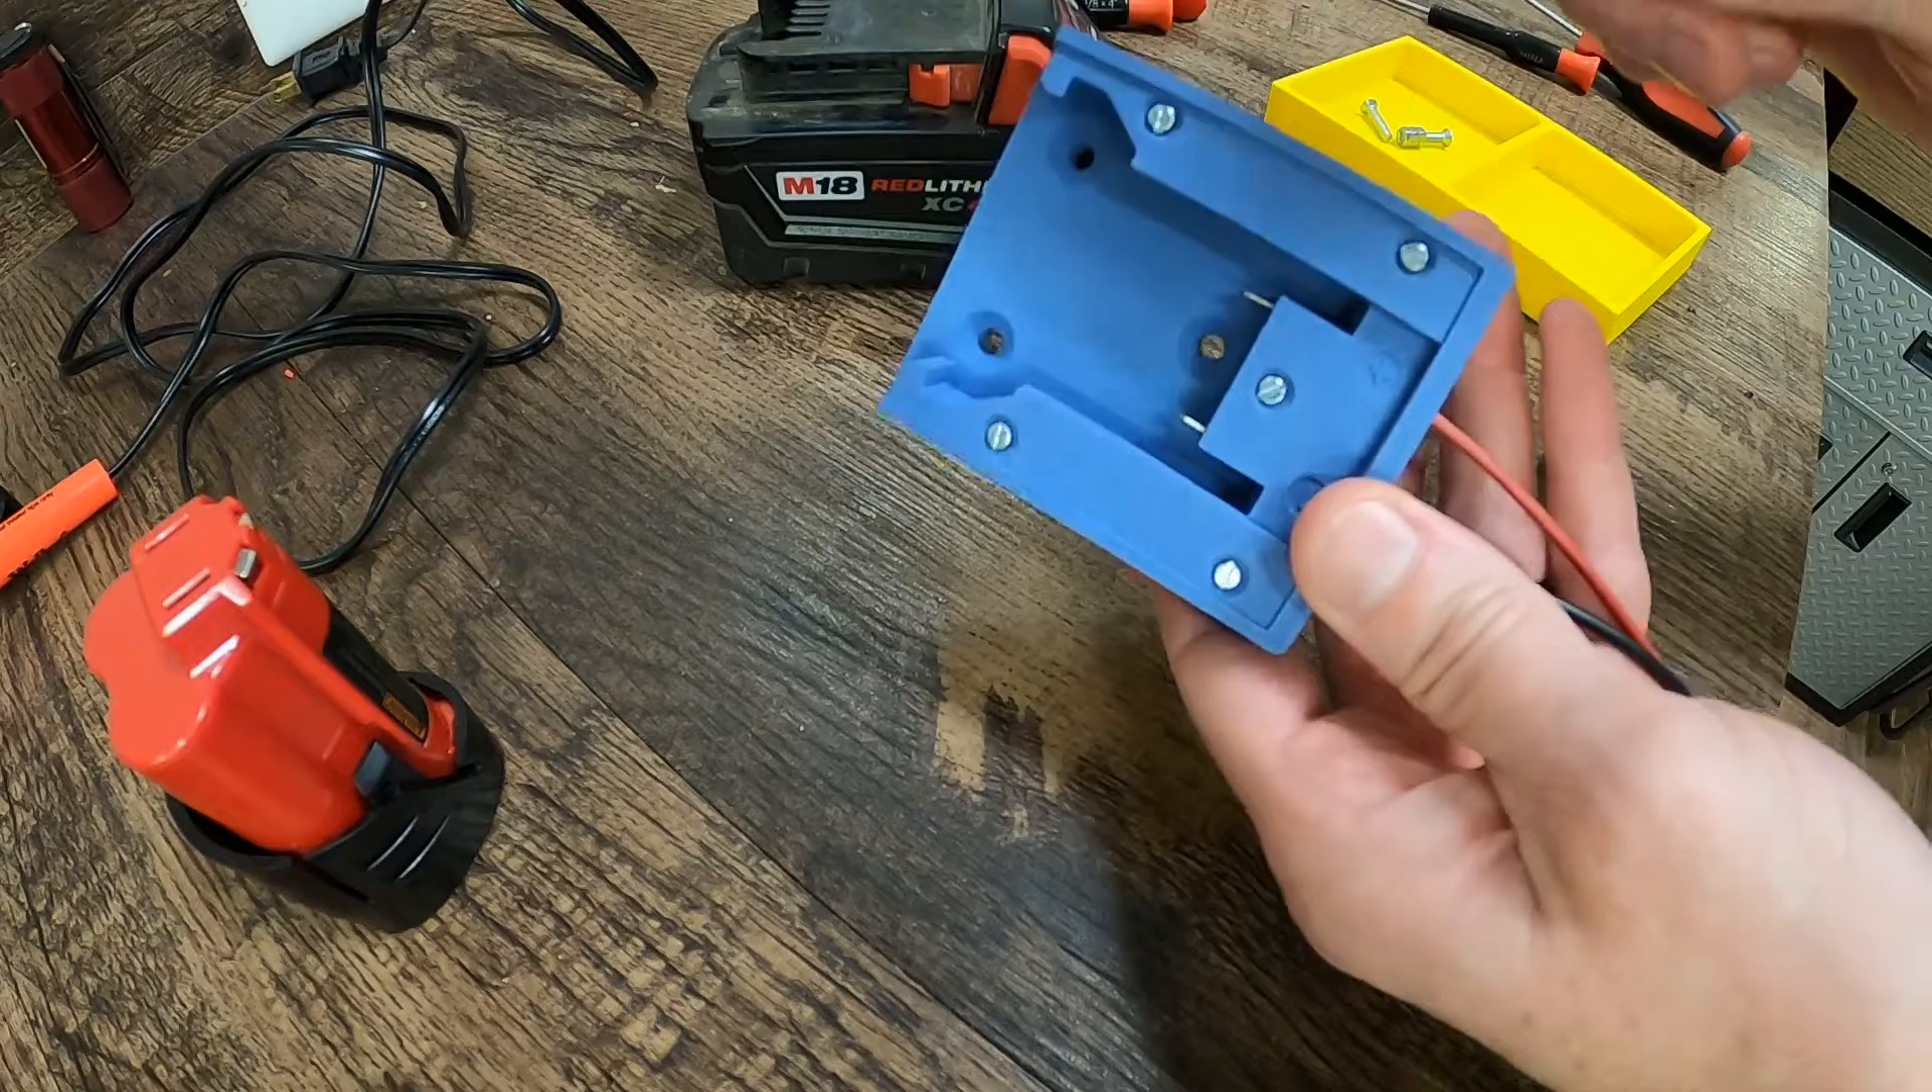So, I've got the 18 volt battery adapter put together.